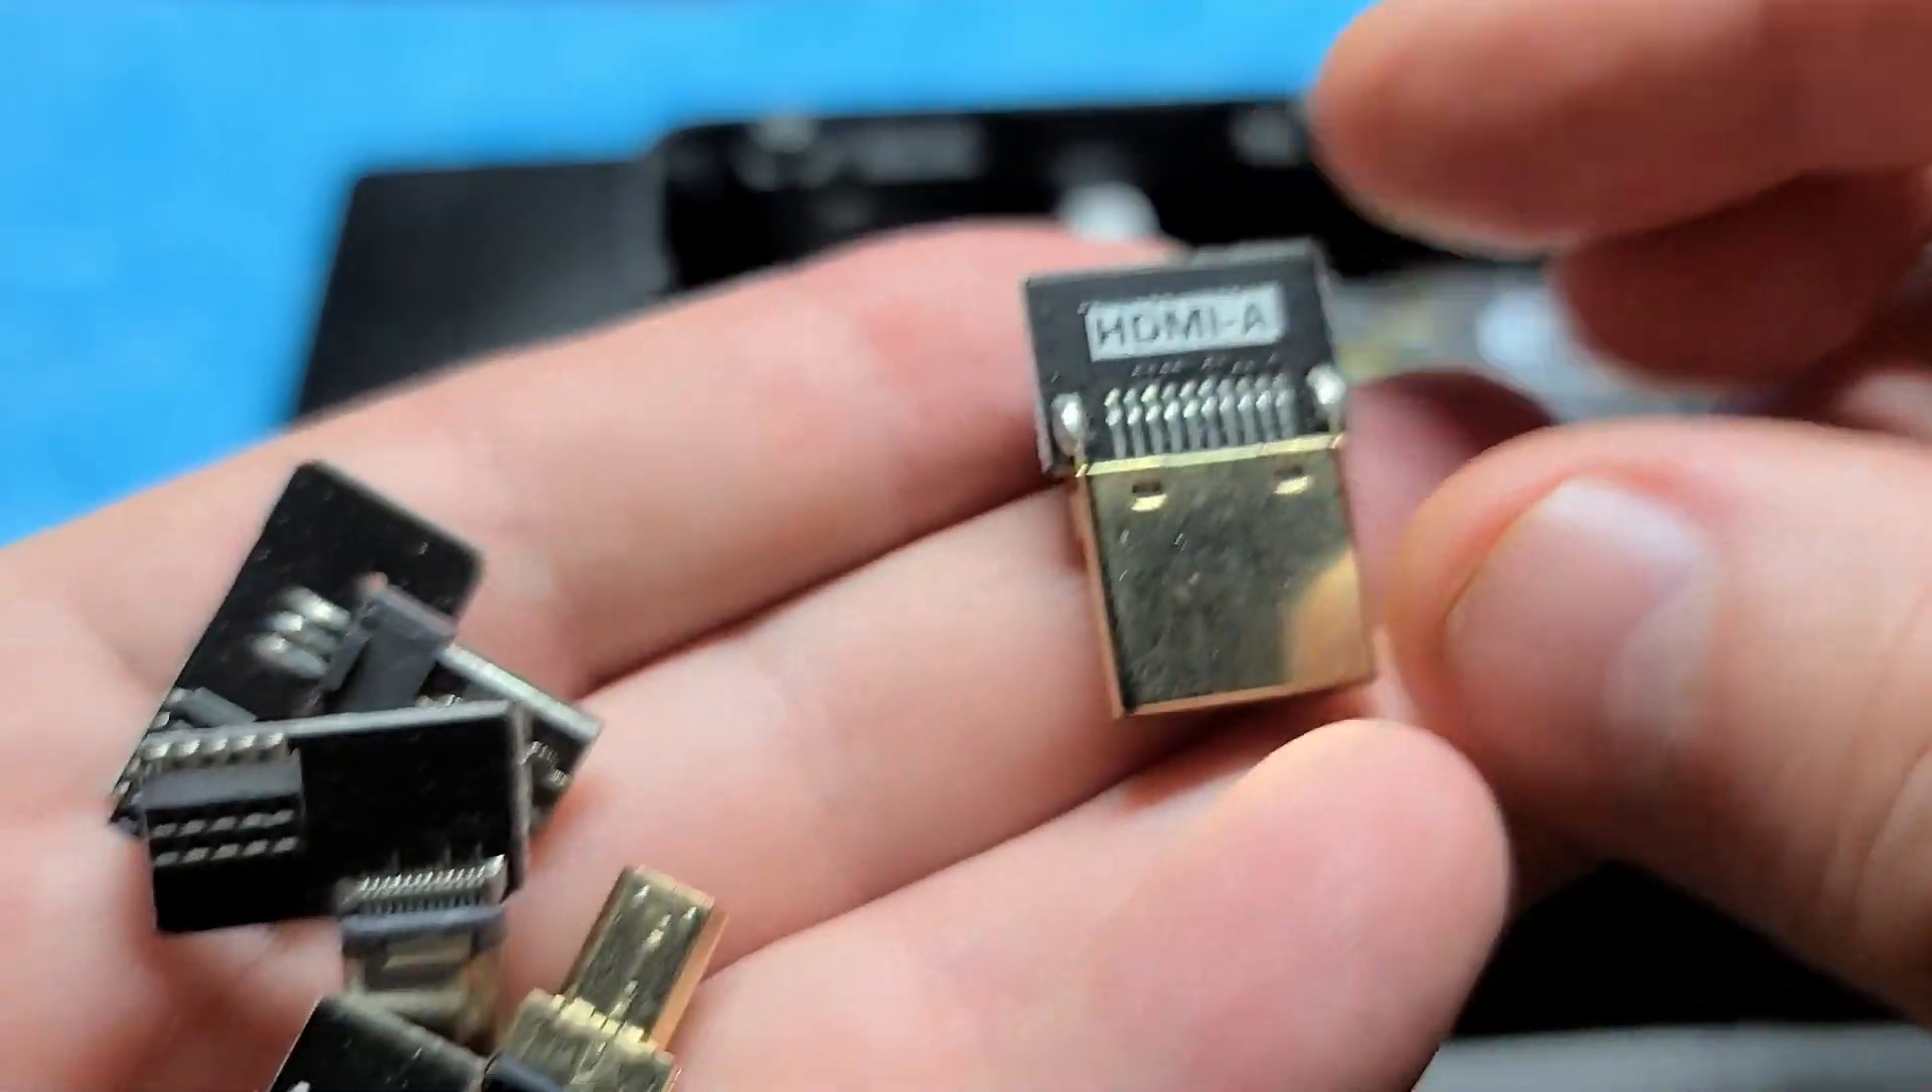I'm just going to go ahead and set the Raspberry Pi 4 in here temporarily. There are some more pieces we need to connect.